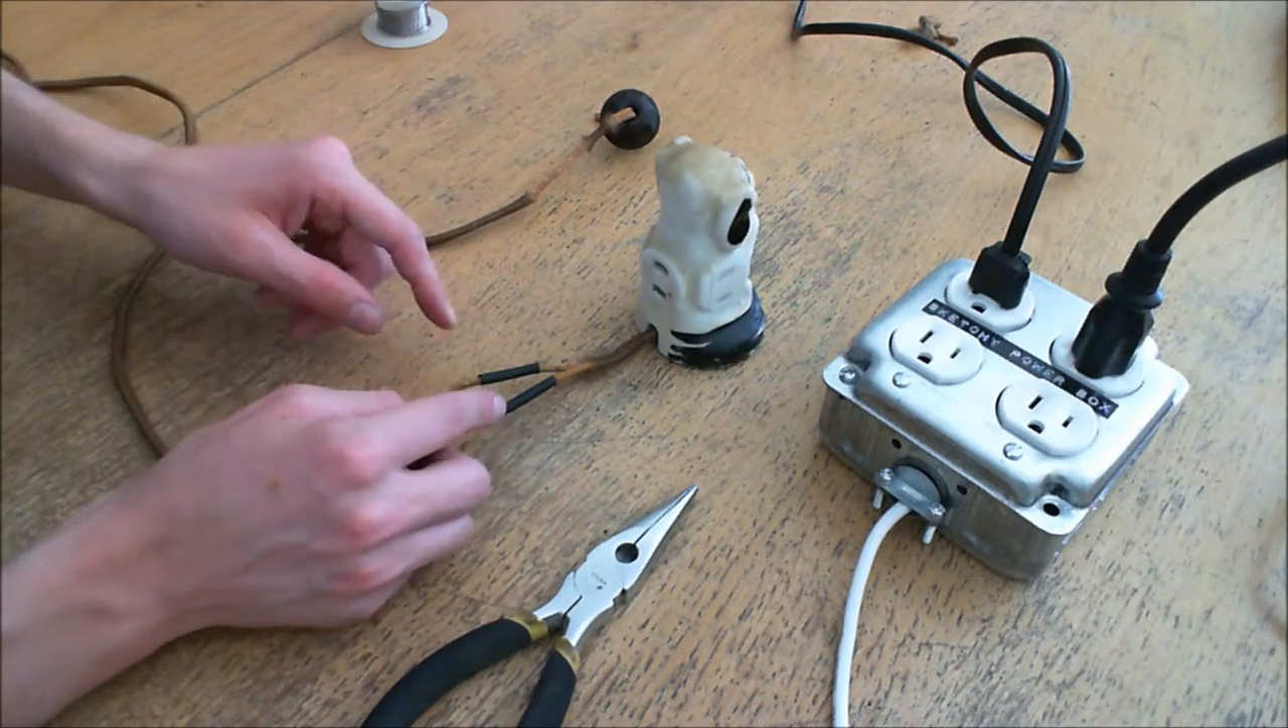So now the heat shrink is on the wire here.